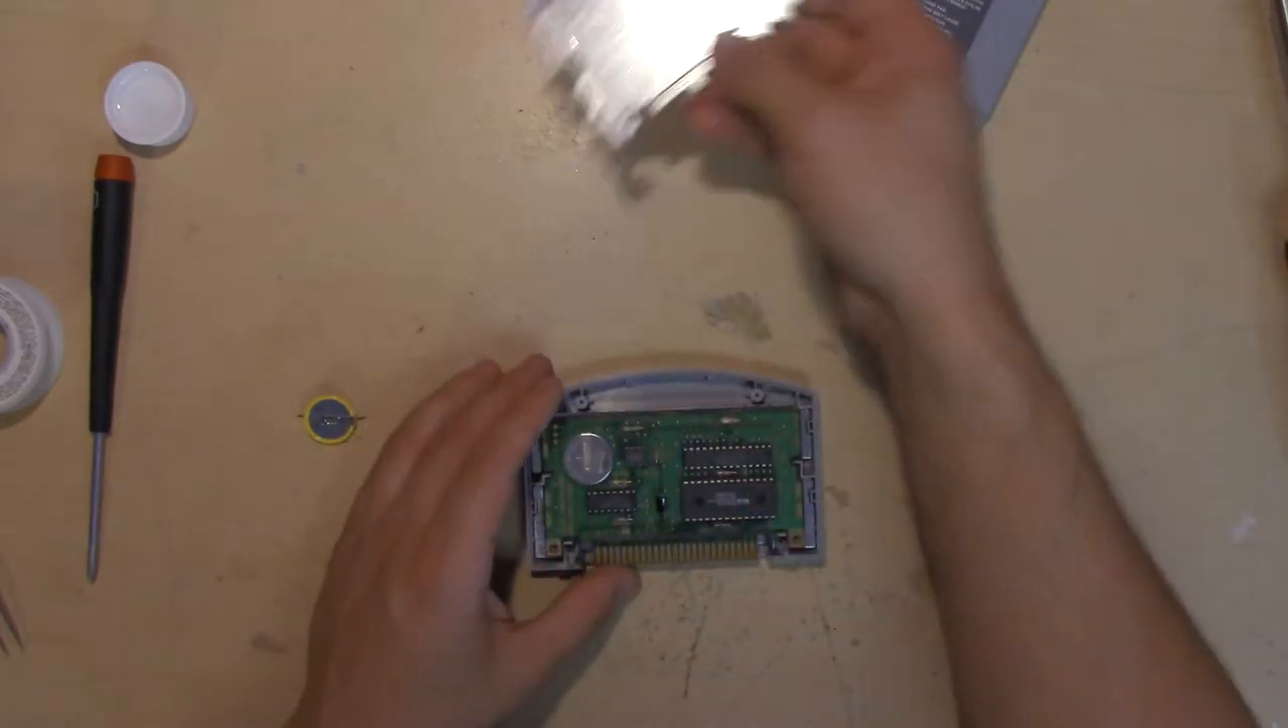Right and remove the metal shell and there's the battery.